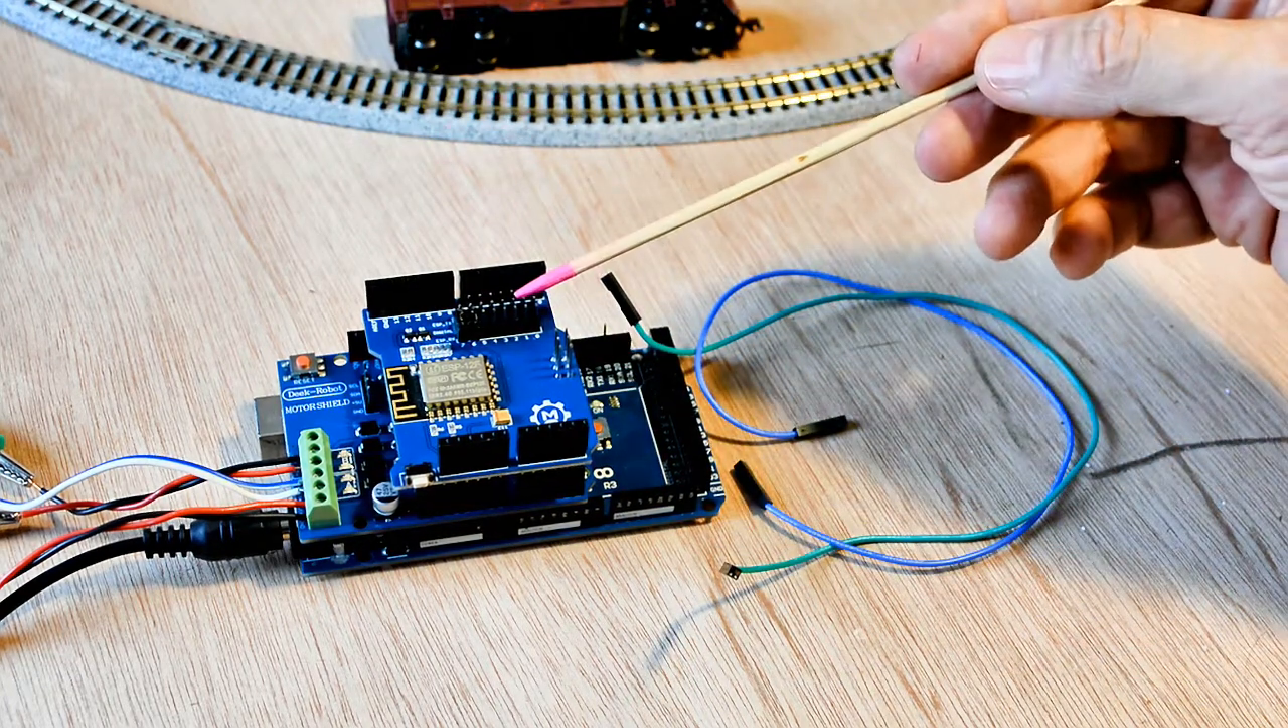Alright so I've got all three boards stacked up.